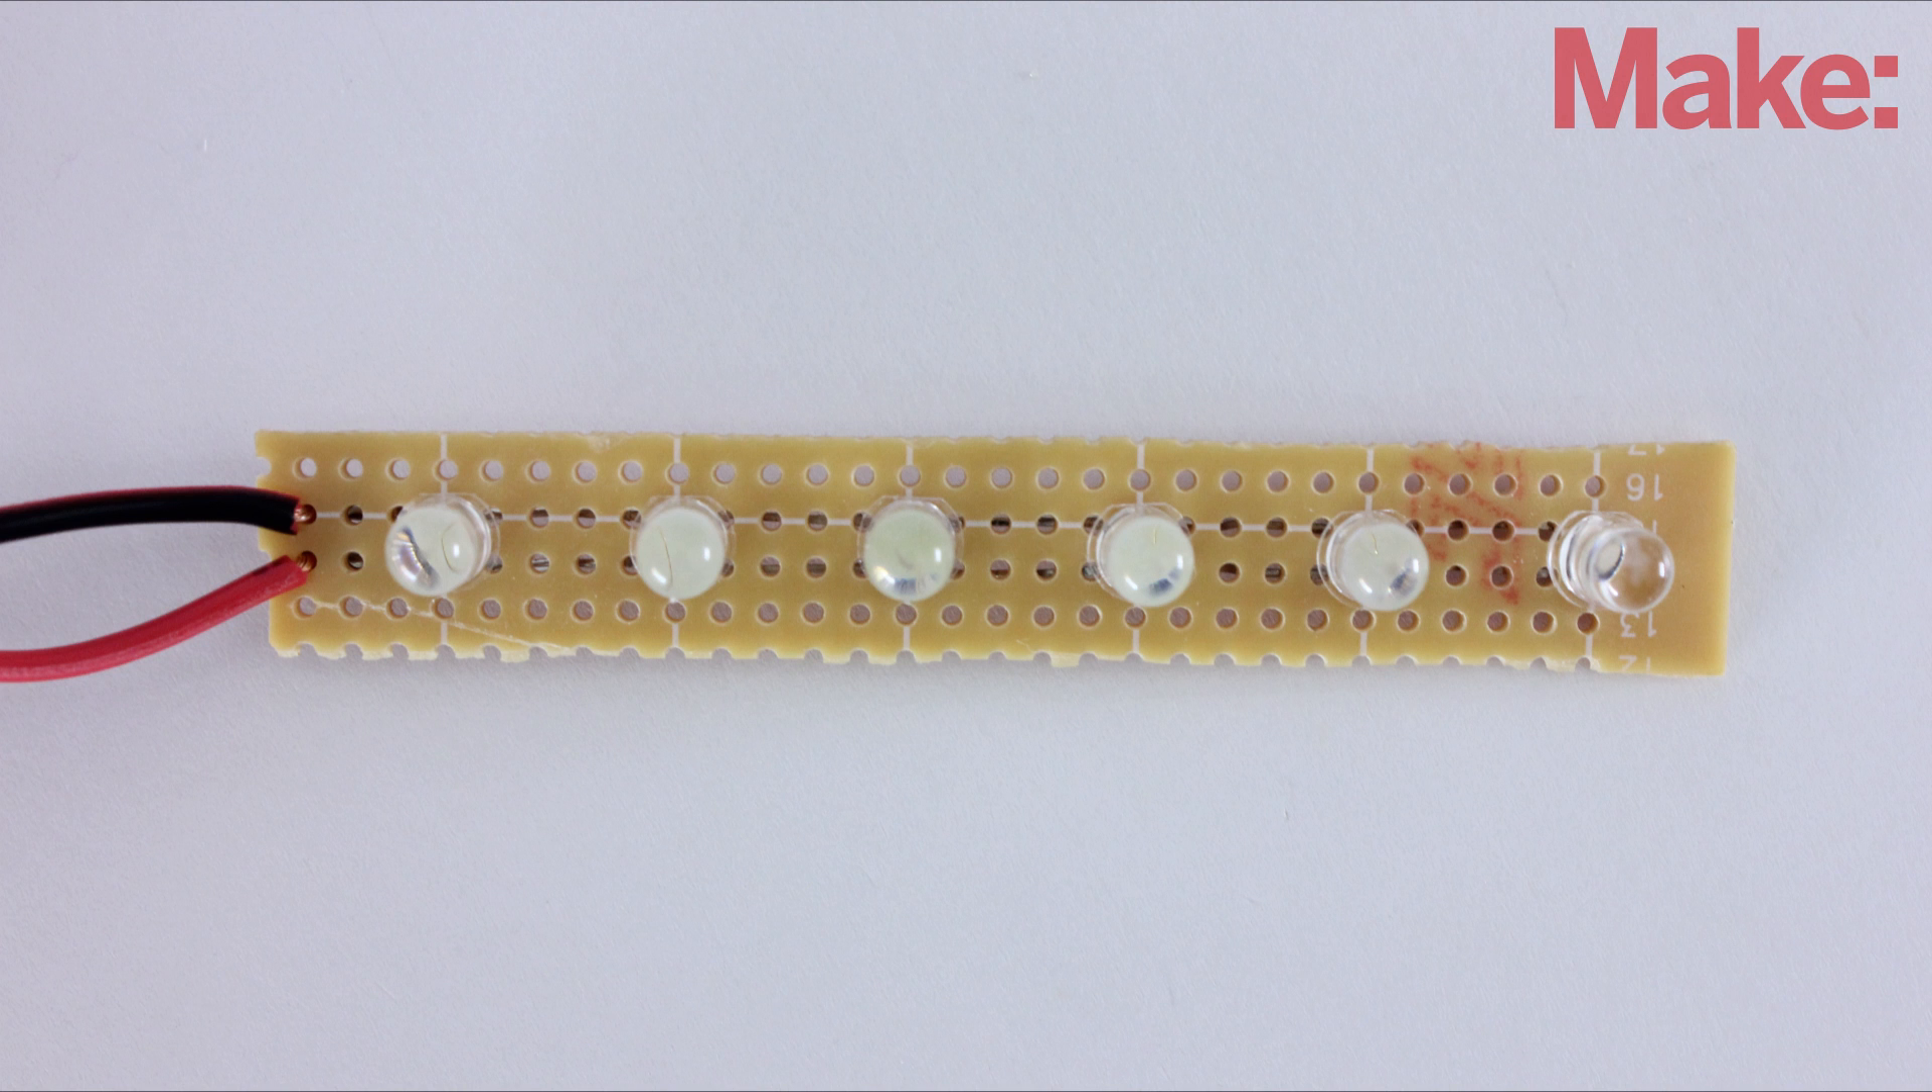To make the LED array, I soldered six LEDs in parallel on a thin strip of perfboard.